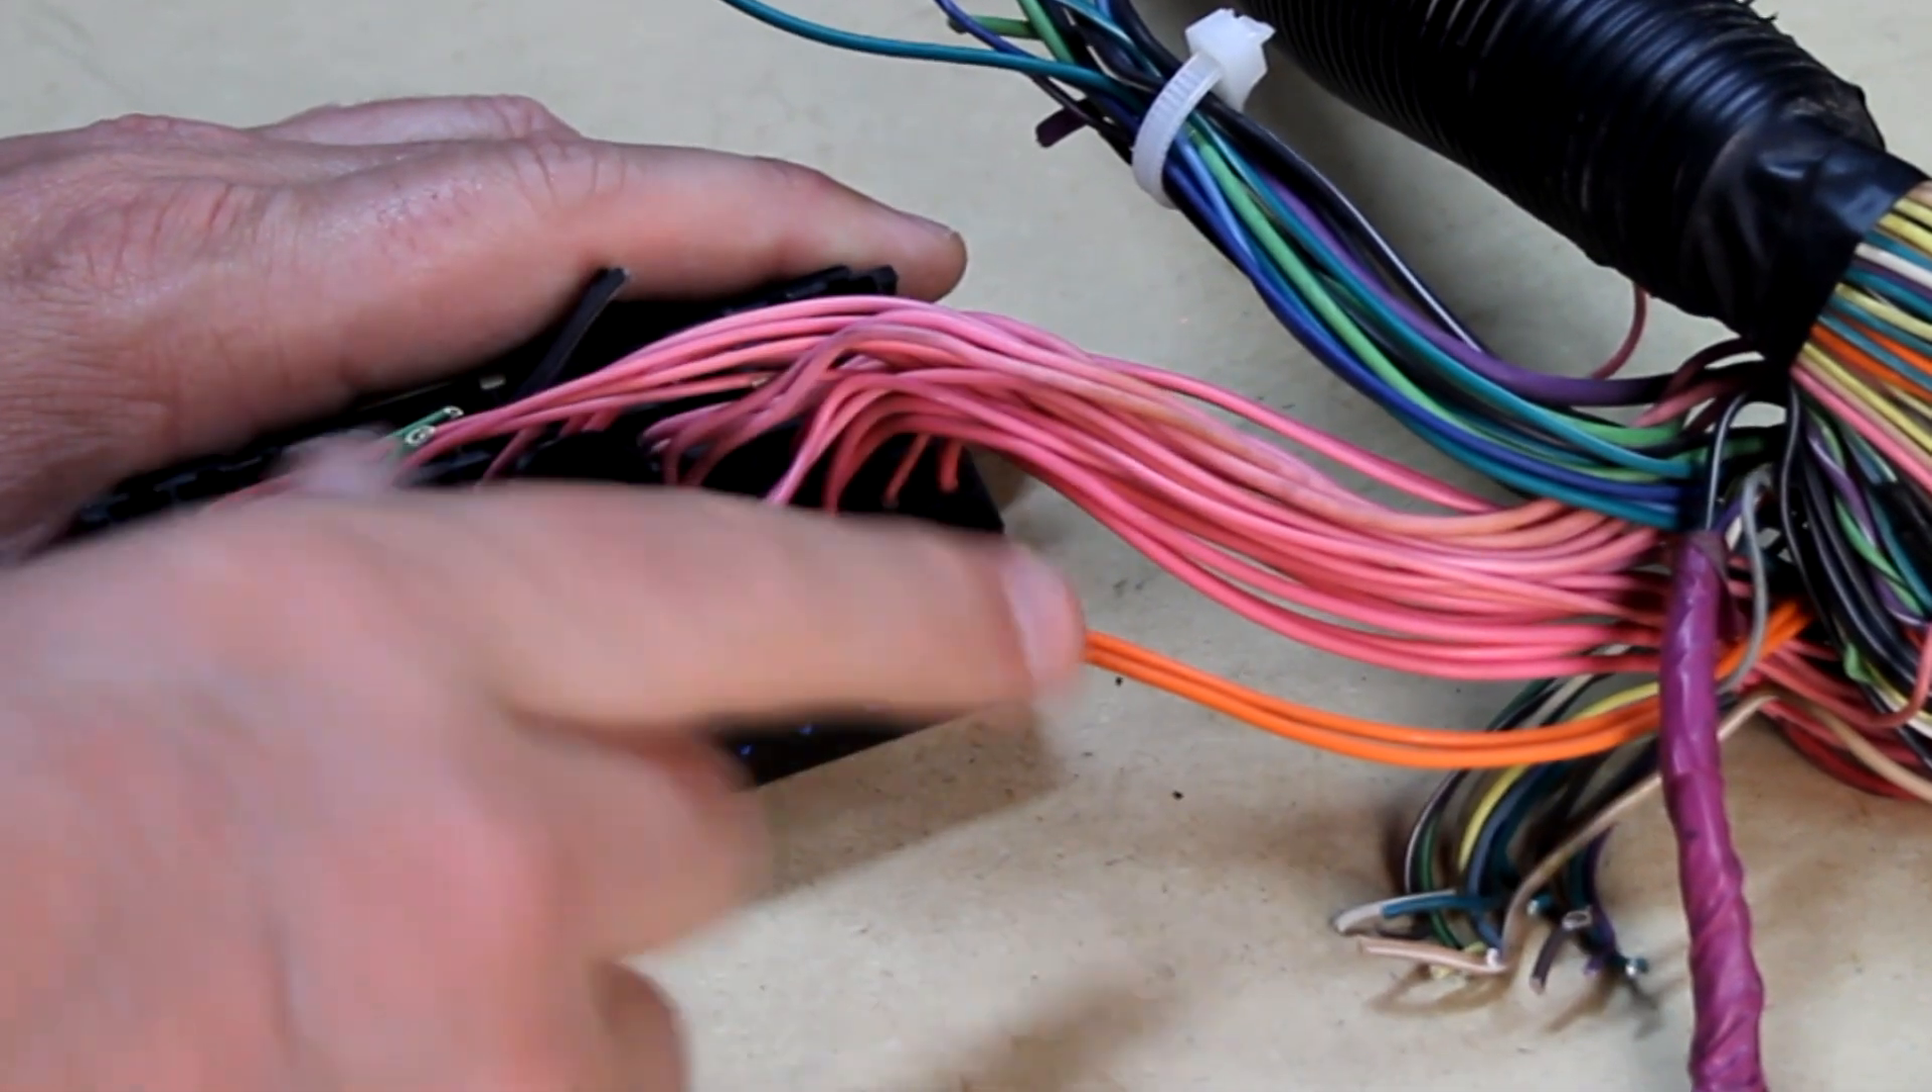I was able to pull all those non pink and orange wires to the side and got them zip tied just just loosely just out of the way.